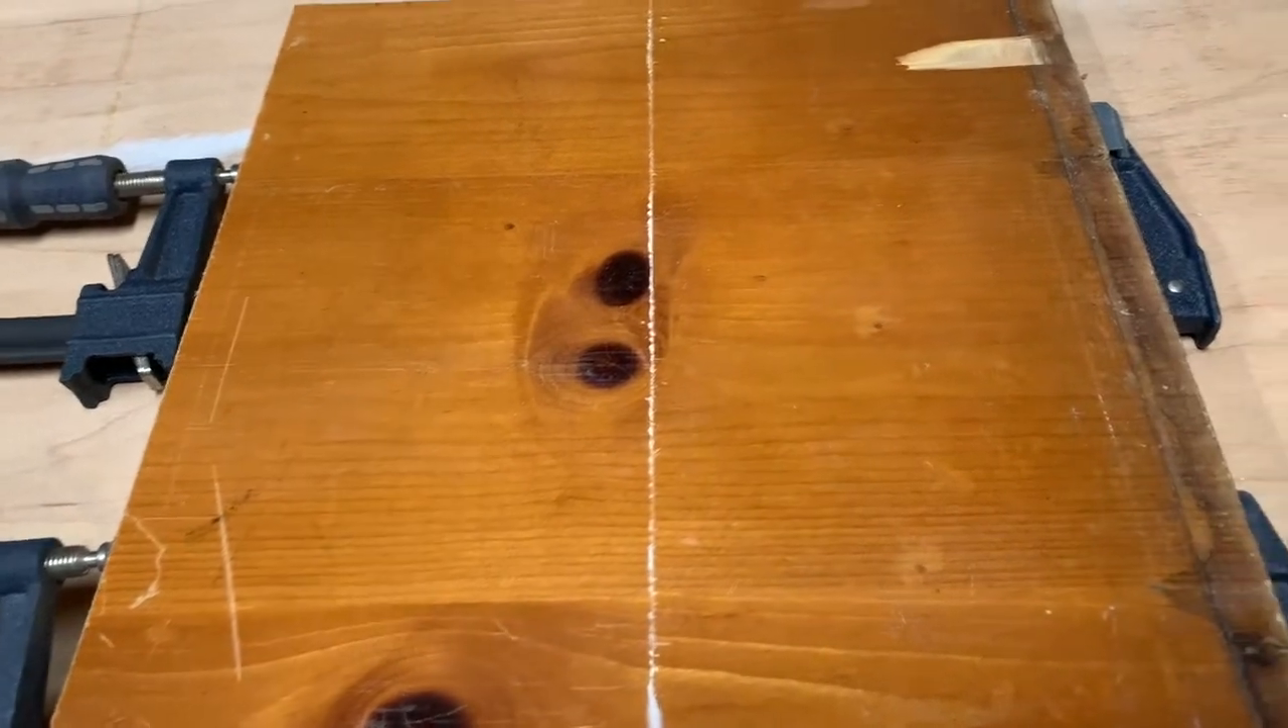All right, here's the panel all glued up. Got the clamps on it.